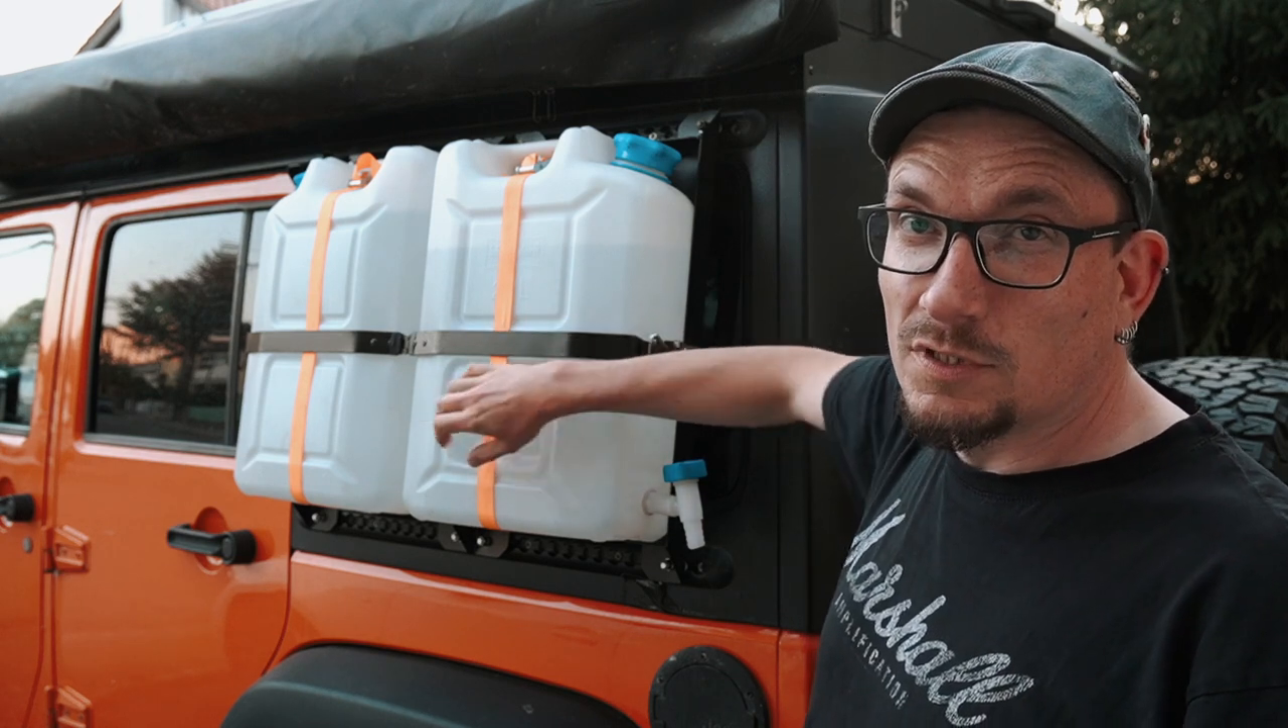Zusätzlich zu den Haltebügeln habe ich jetzt hier noch jeweils einen Spanngurt verbaut.